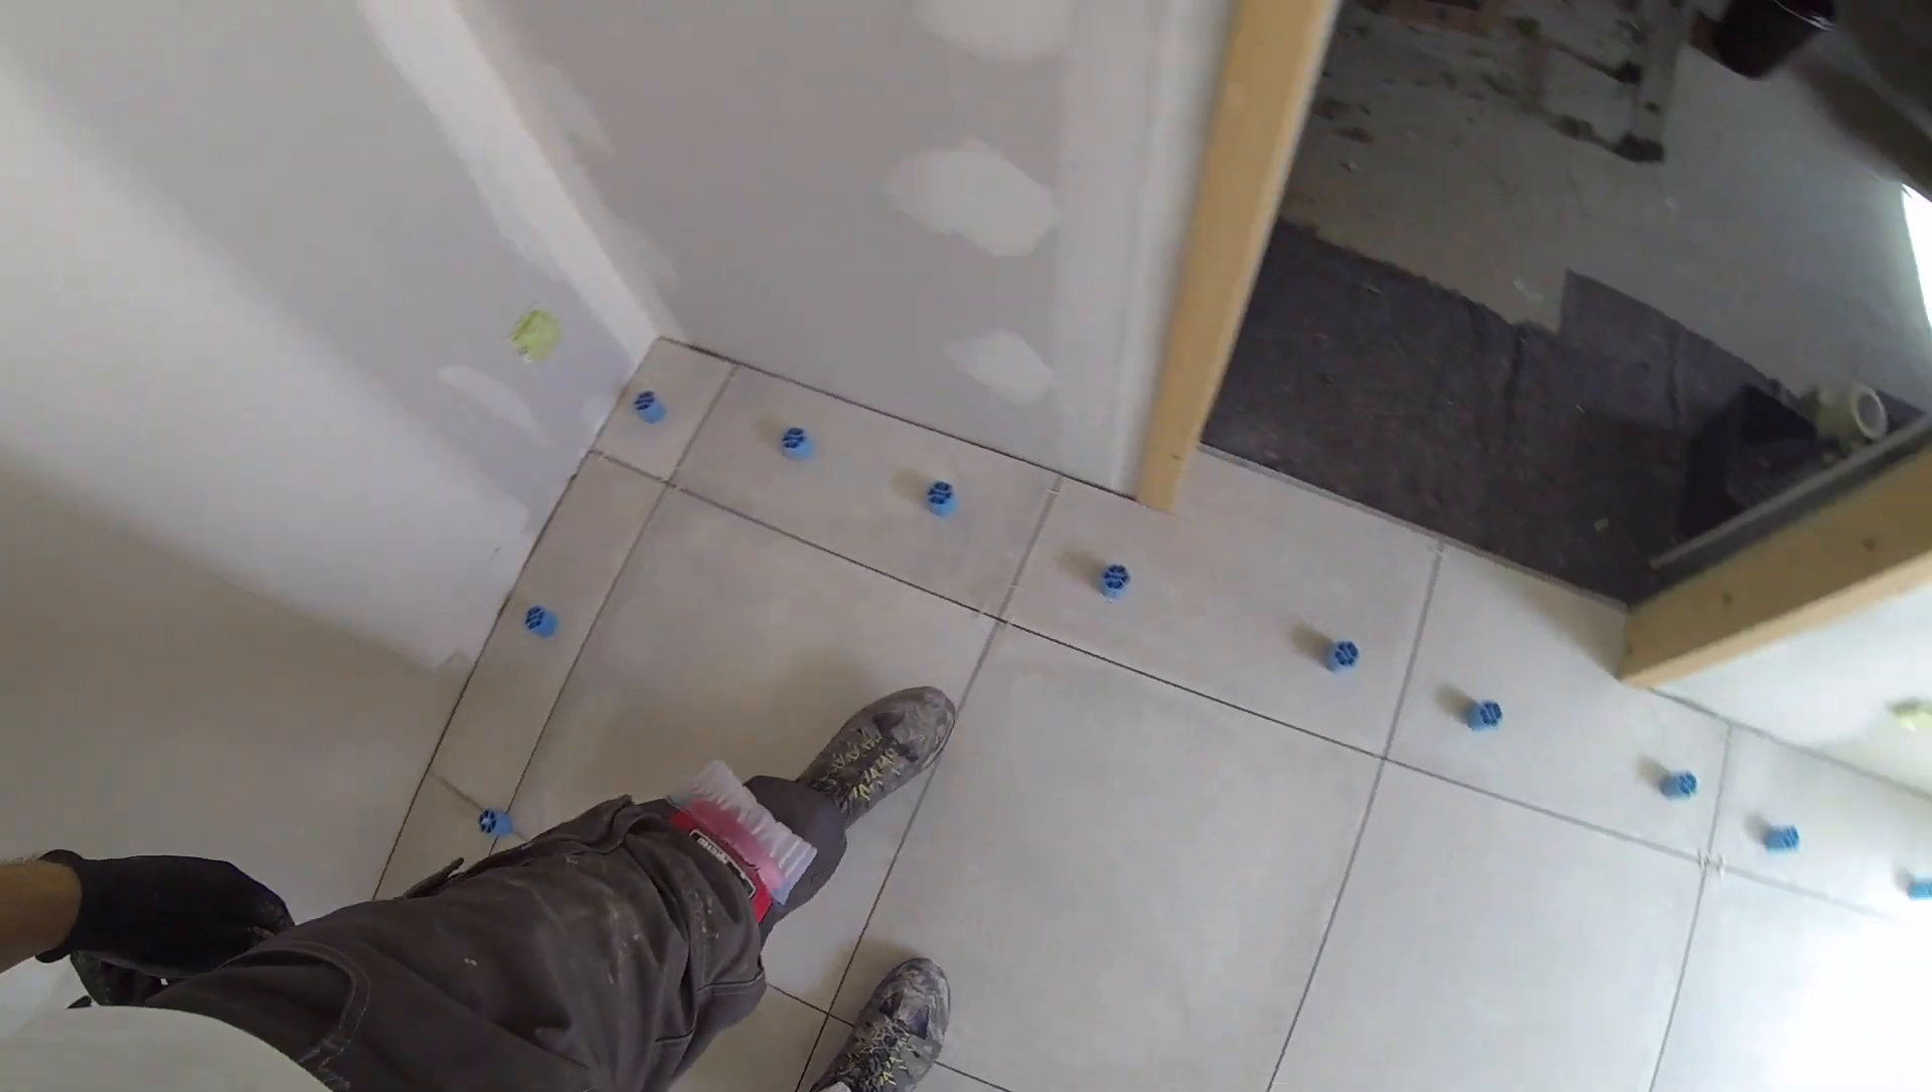J'ai posé des croisillons sur les carreaux que j'ai collés.